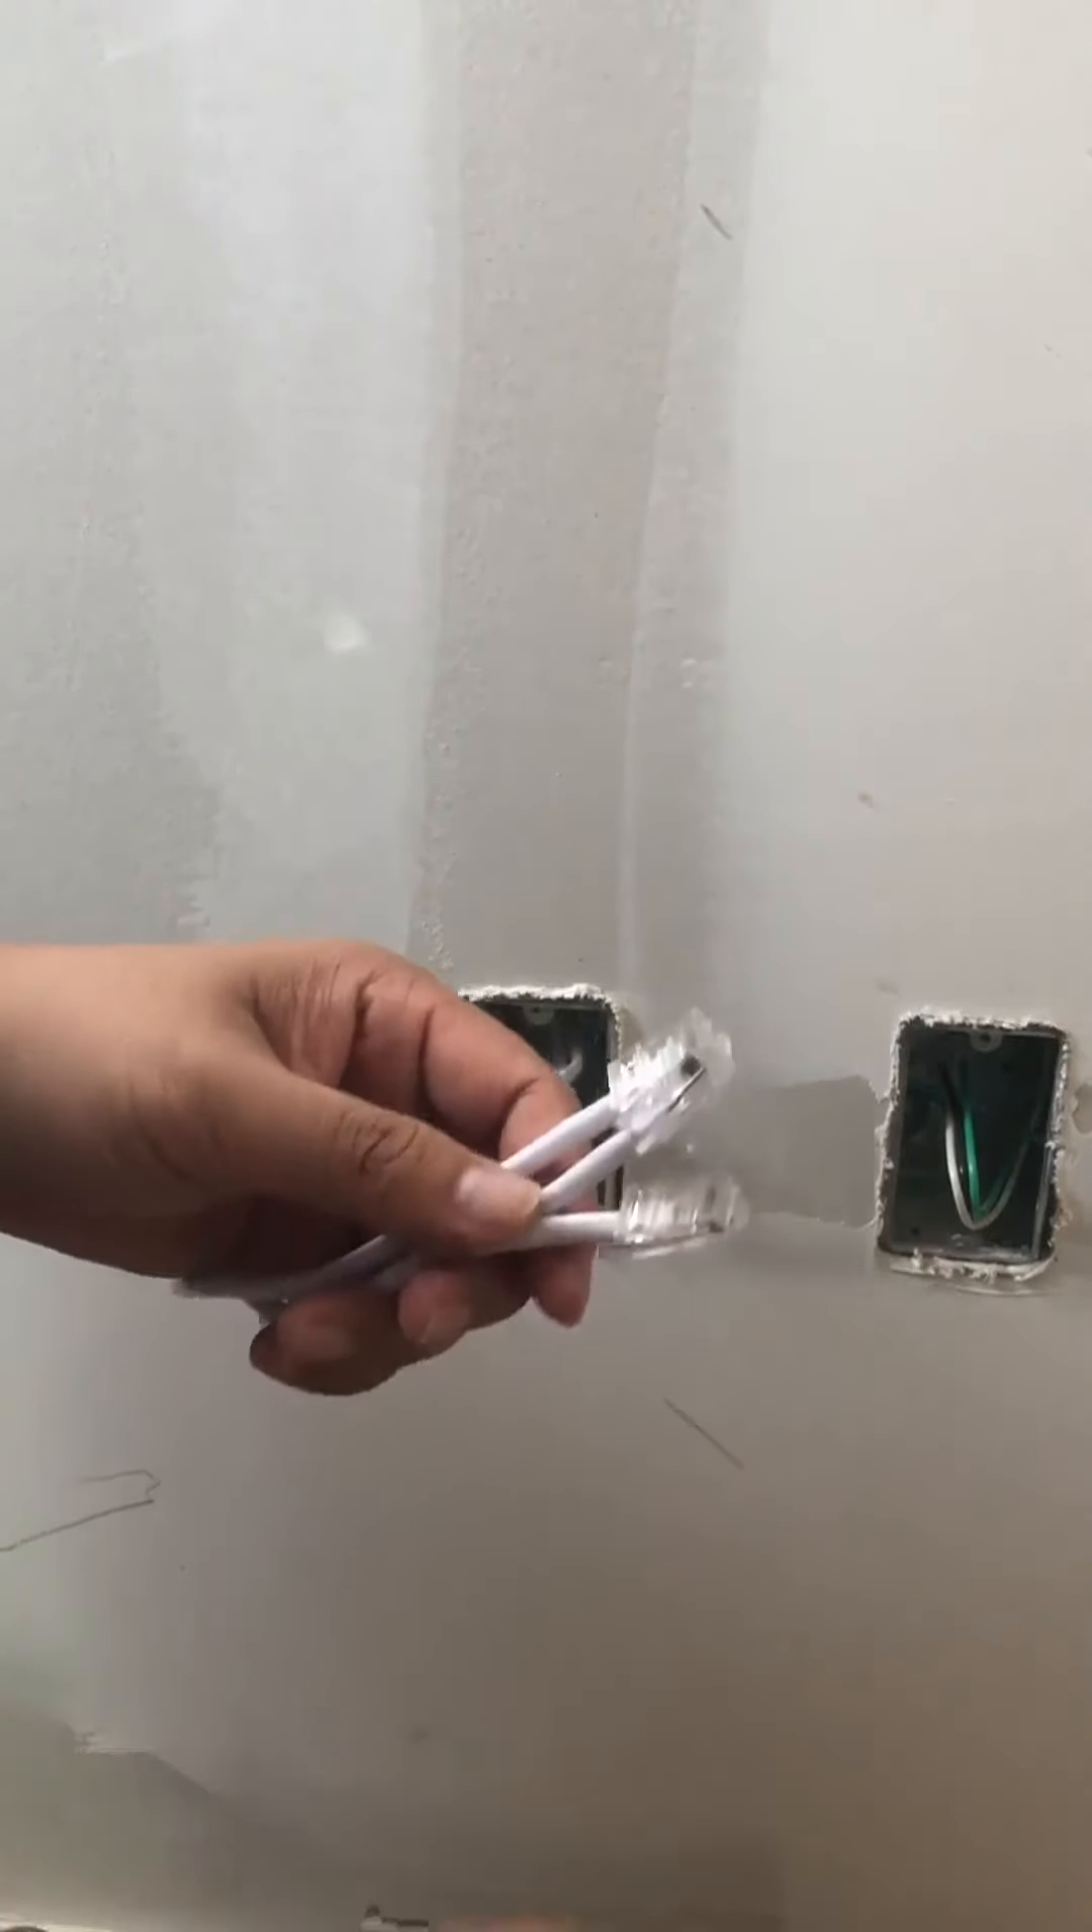Okay so I have the cable installed with the RJ45 connector.